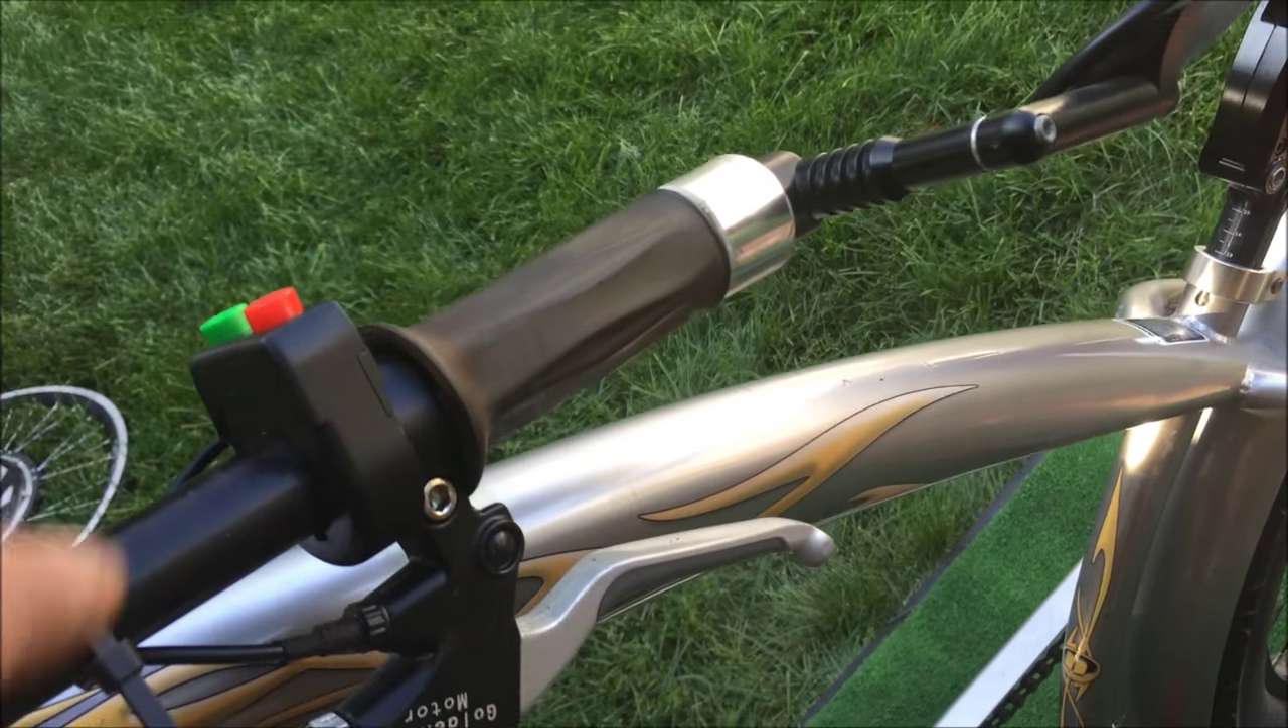I've got my hand grip back on I use the one from before because I have a hole in the end of it for the mirror.